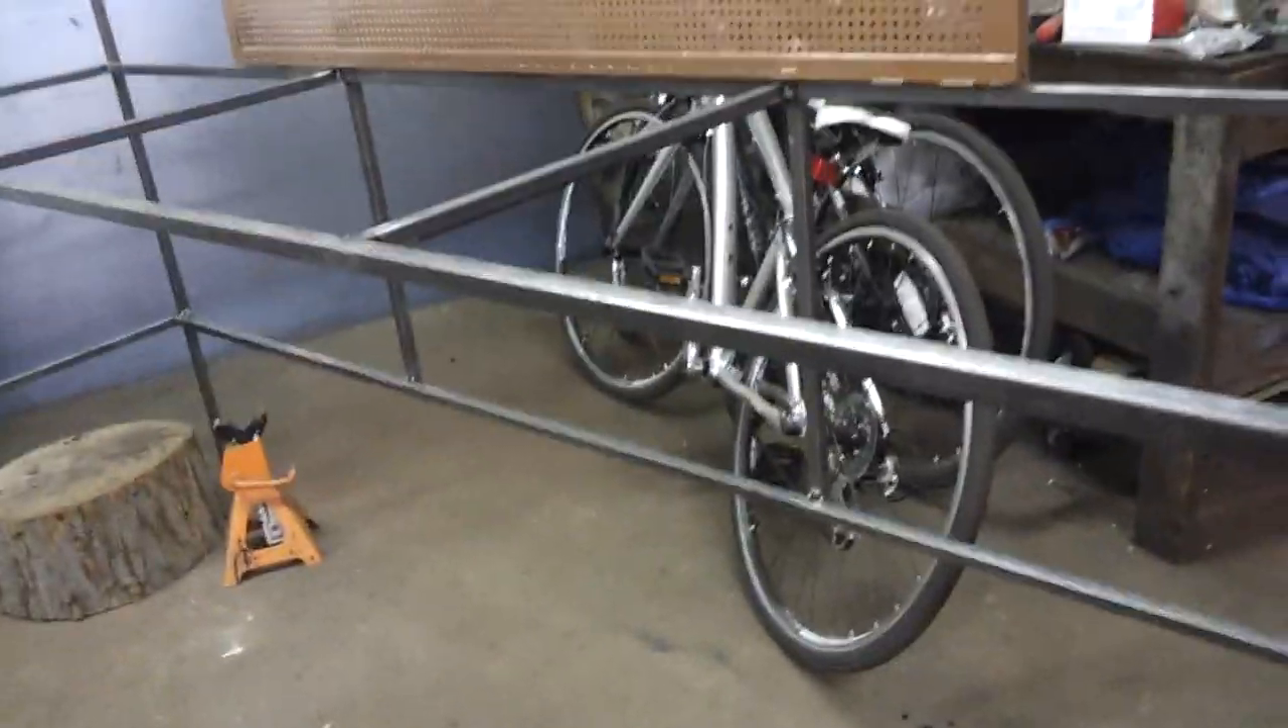You know, I still got to put the cabinets underneath here.